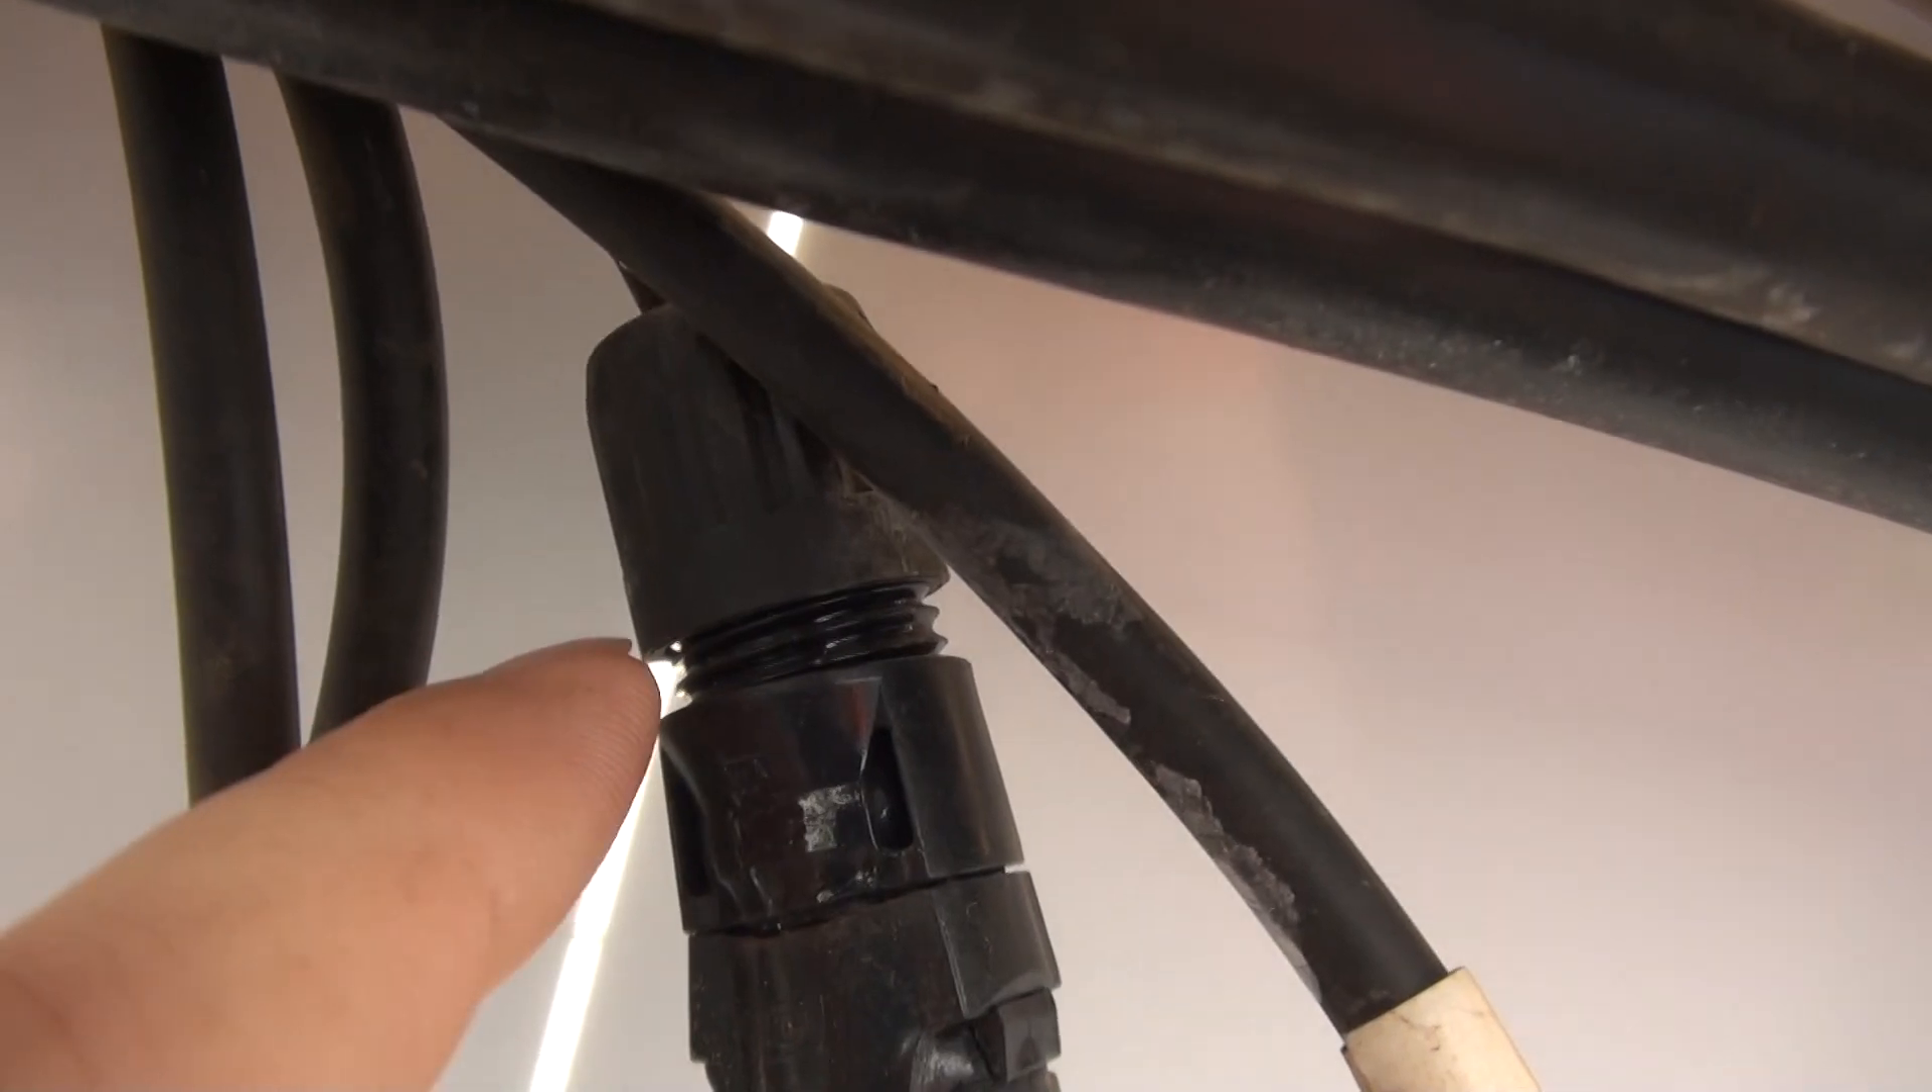This screw thread should not be sticking out that much.